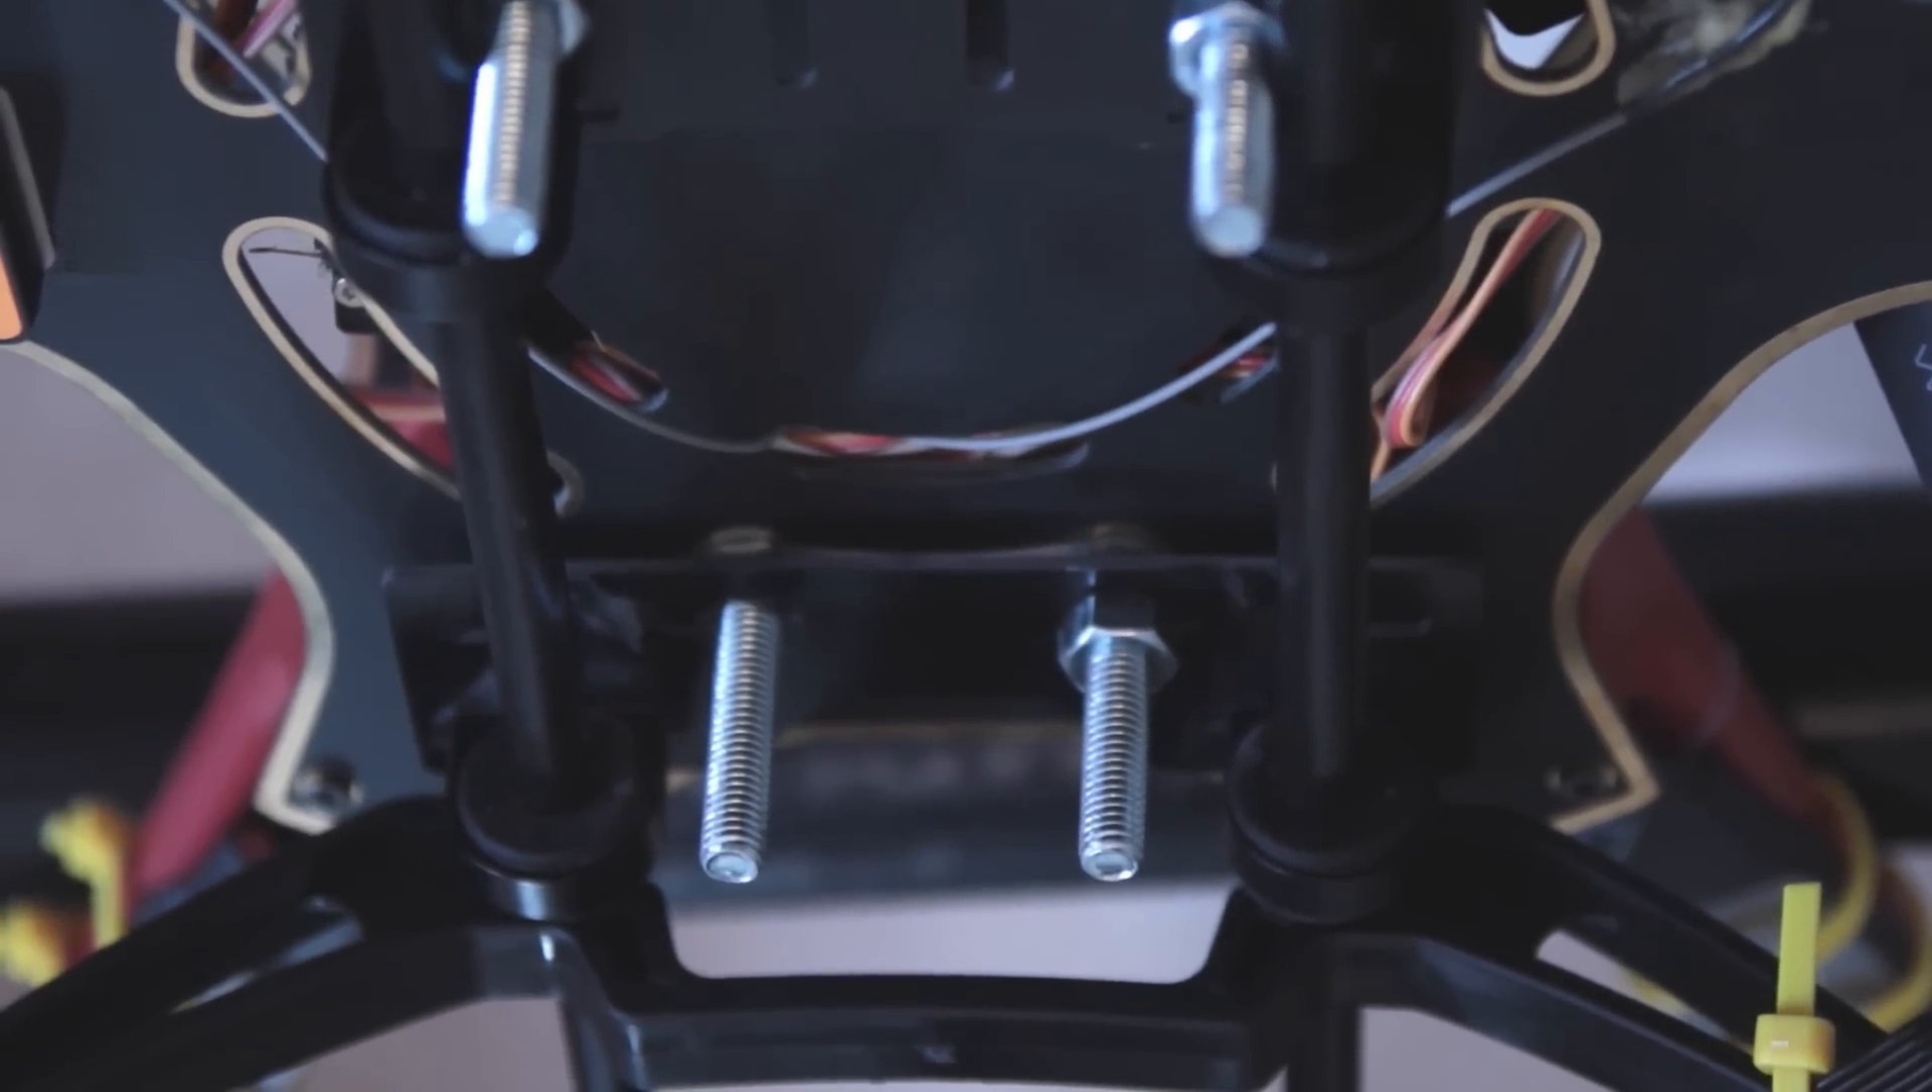Now for the minimal weight that it would add I've used some fairly robust bolts here to come through the bottom plate of the DJI through the plates on a landing gear secured with these bolts.